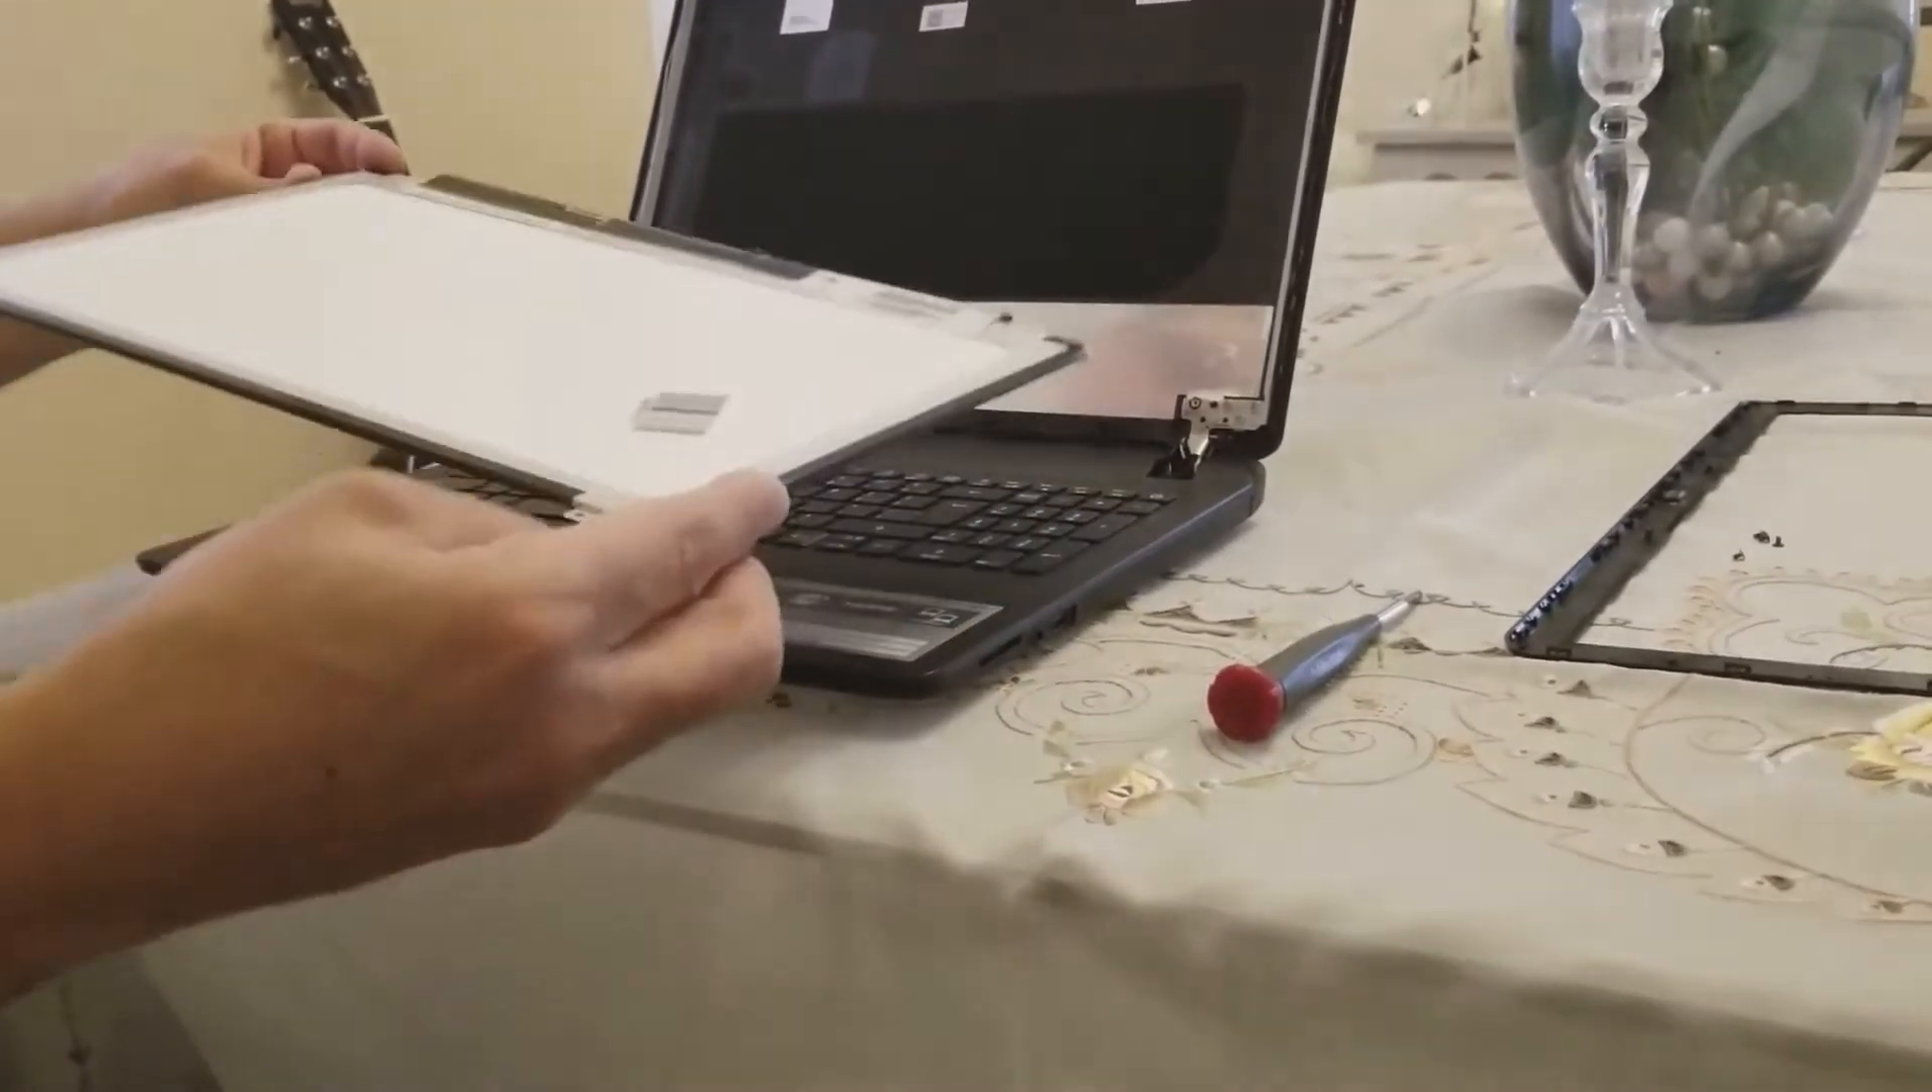Now we have the old screen out and we'll get the new screen and put it in.